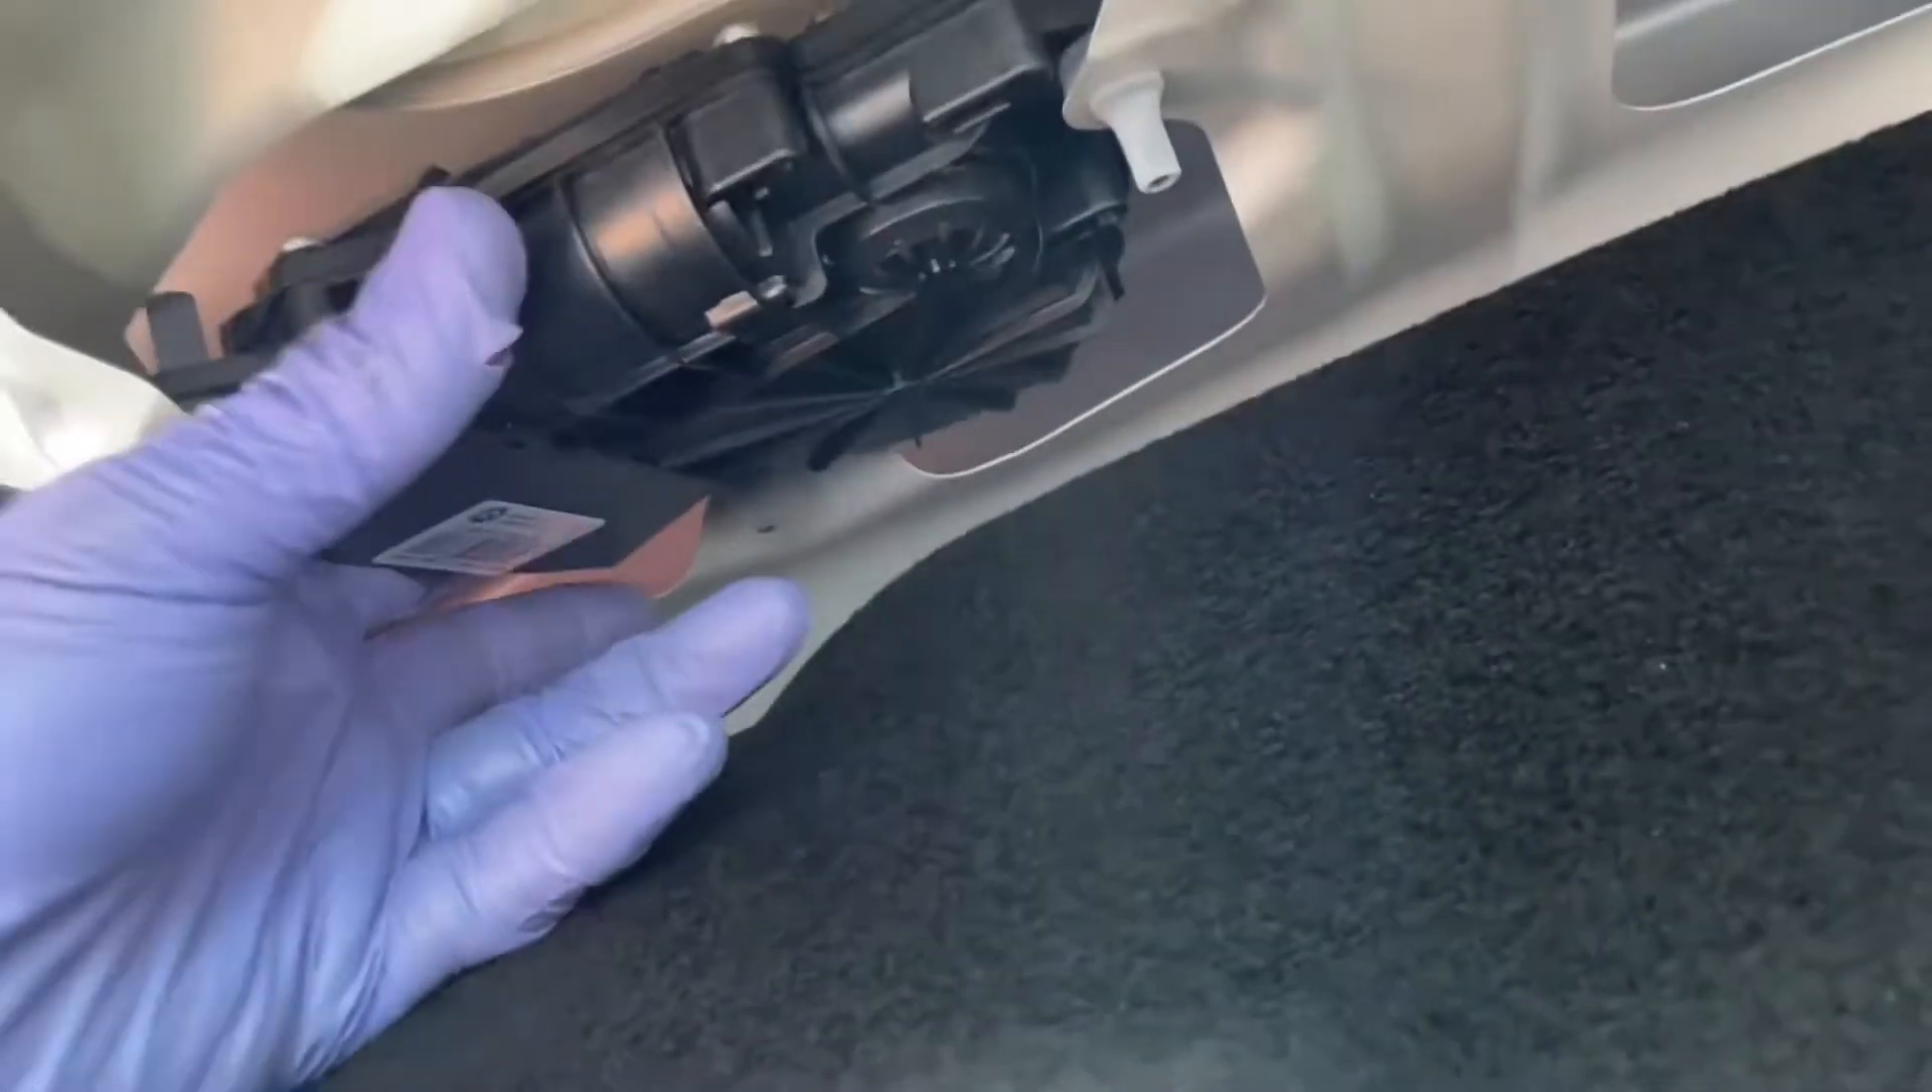All right, and now we expose the actuator right here.